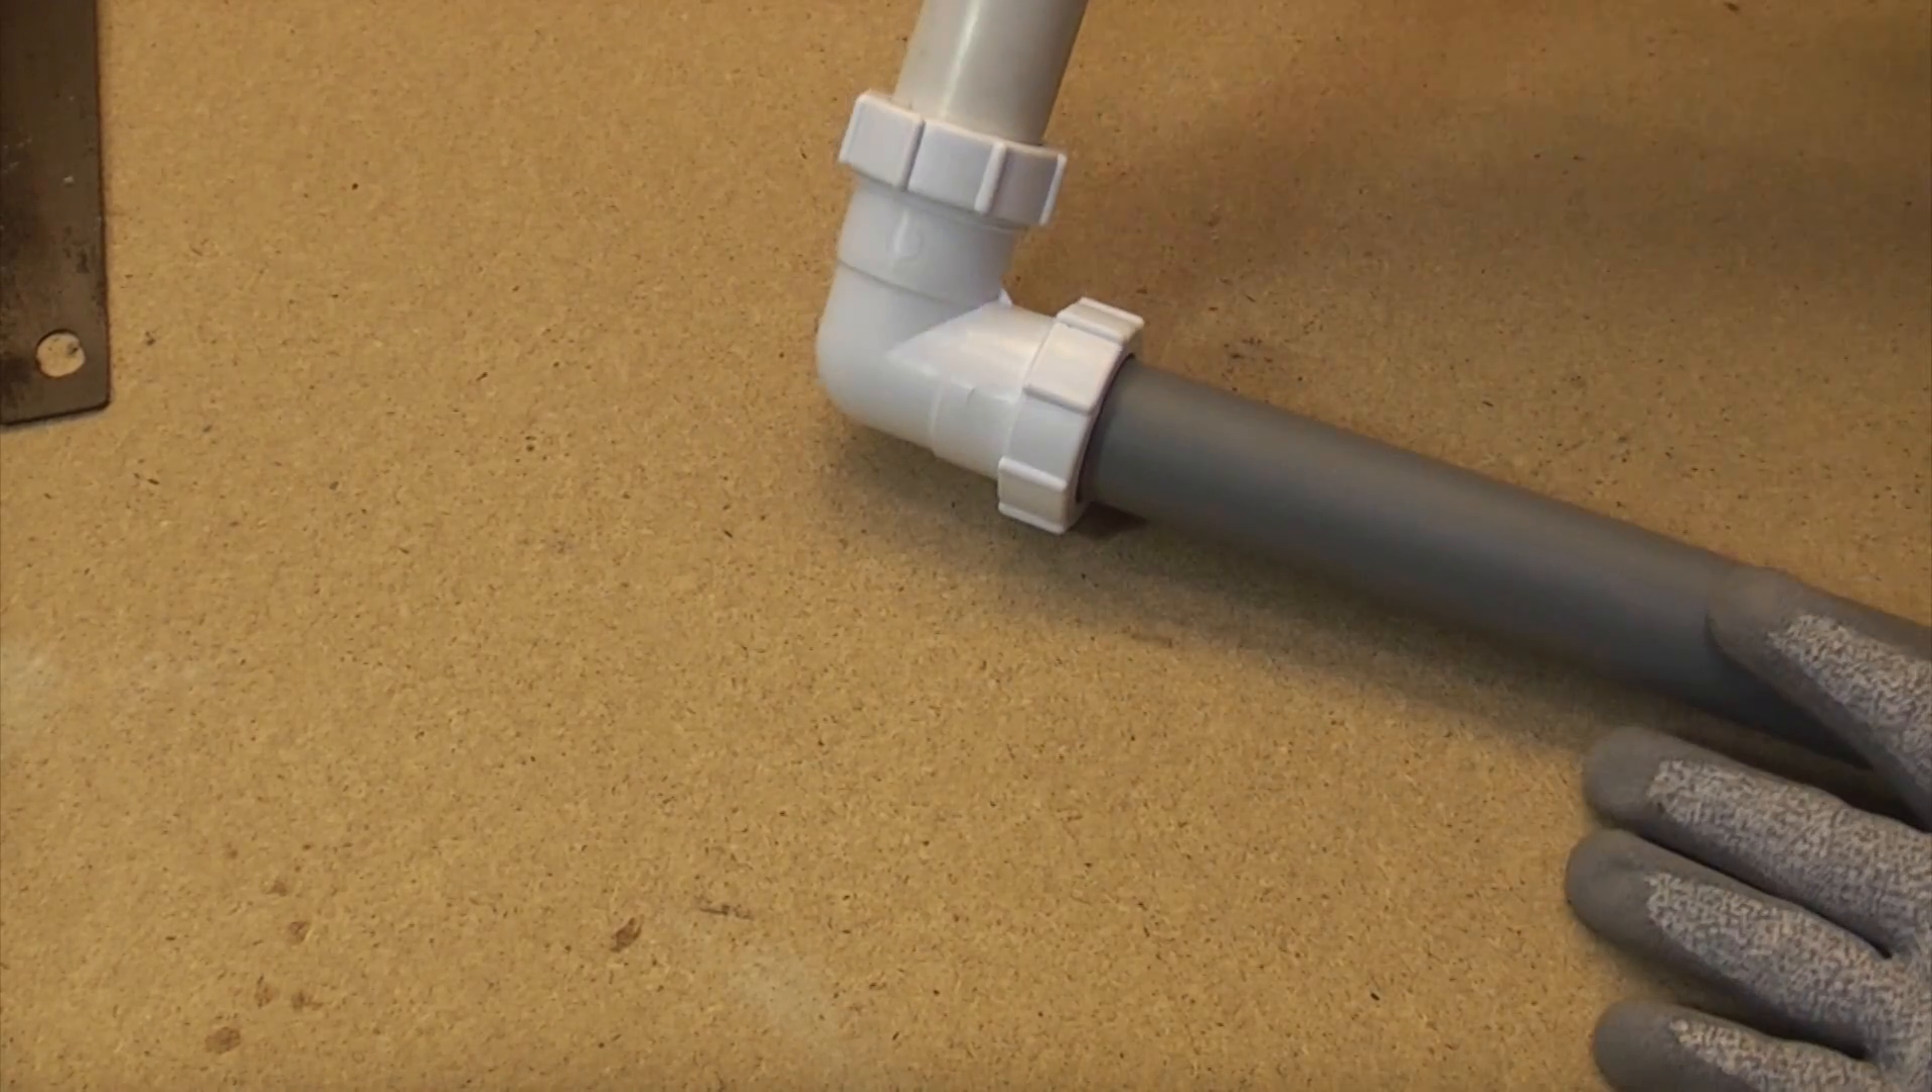So now we've got two different pipes that are connected together. We've got the push fit and the solvent weld.